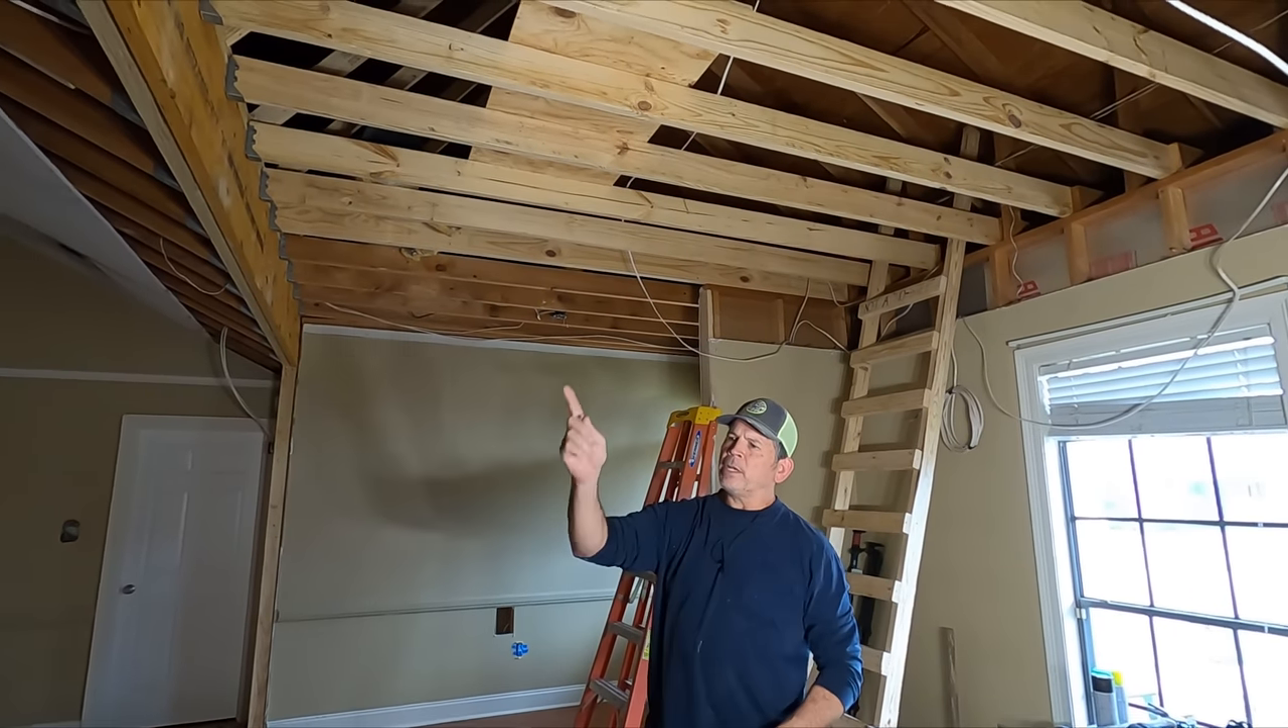But for right now, we're done the major framing in this area of the house.